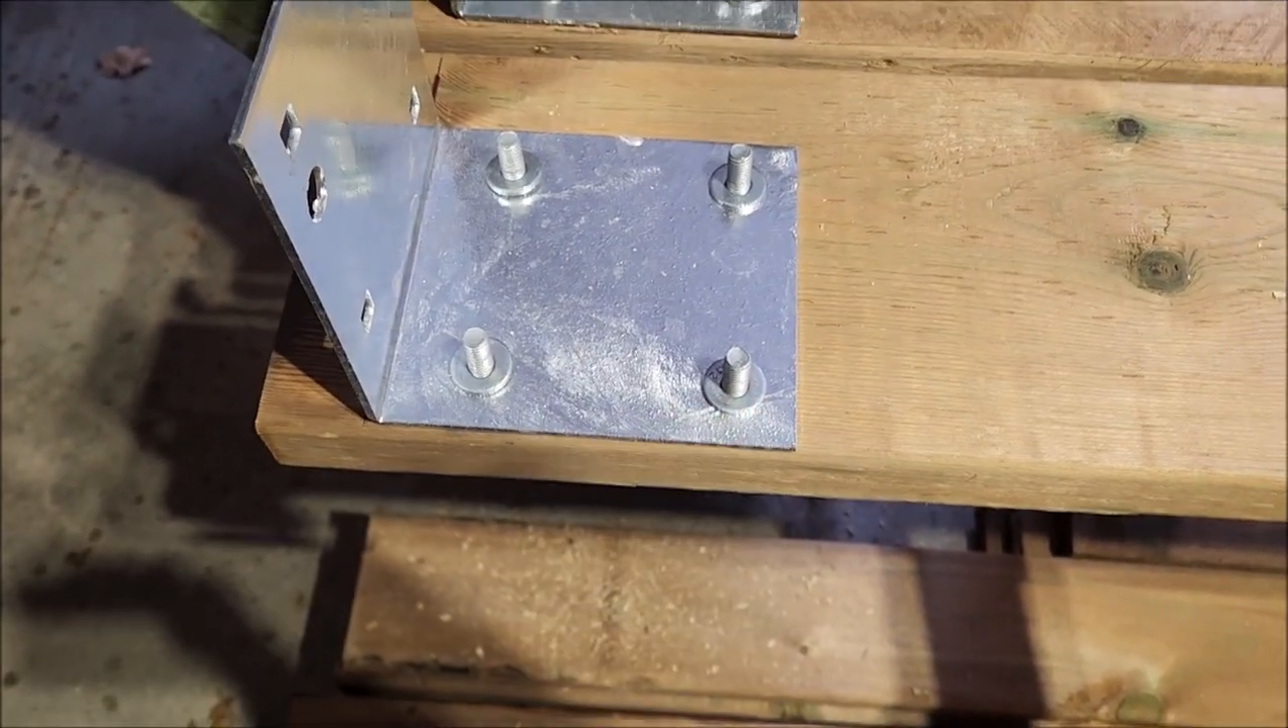I've got the brackets in place with the bolts coming through. I've got washers on them.